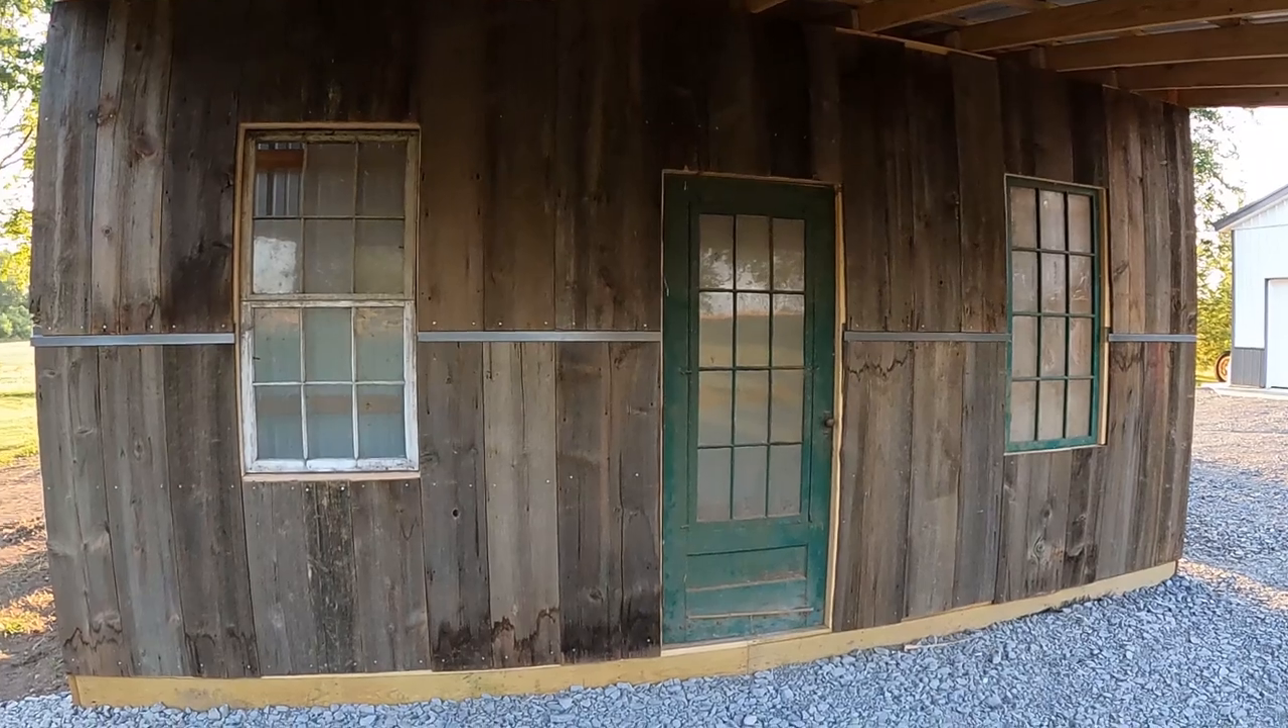I still have to do my trim work around the doors and the windows.